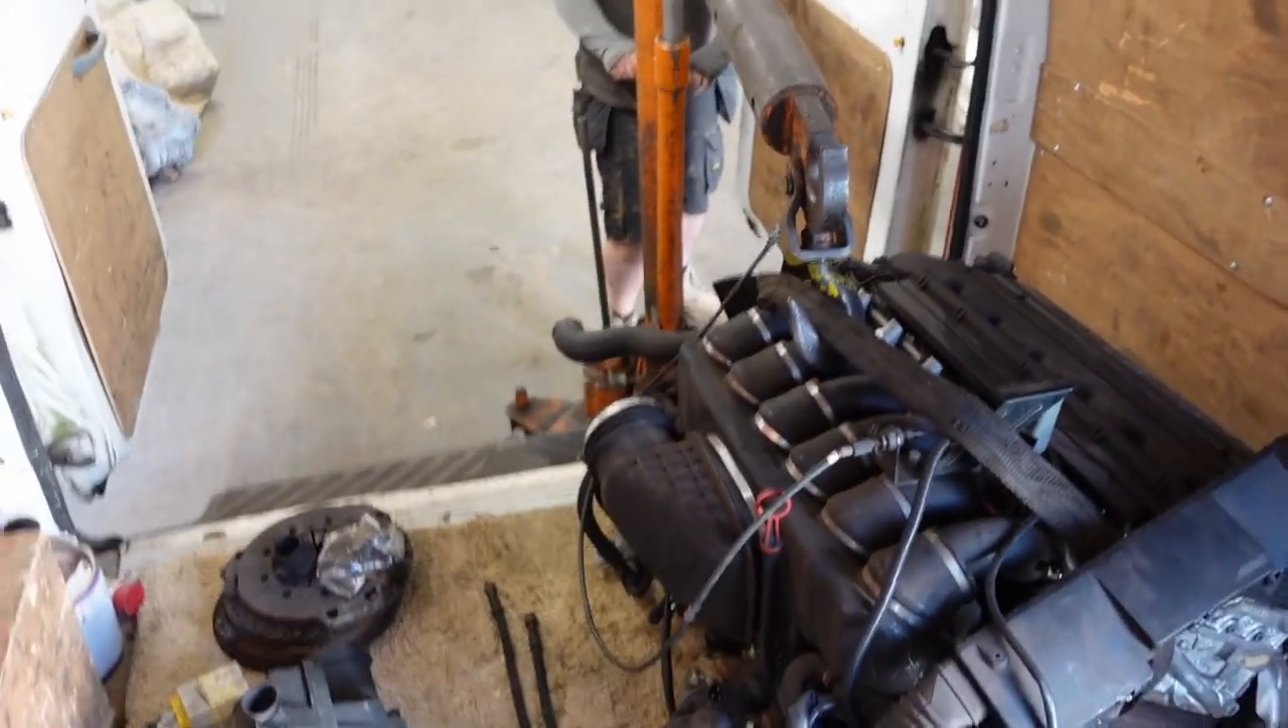Yeah, we have been a half hour so far. And we still don't have this engine out the back of me van.